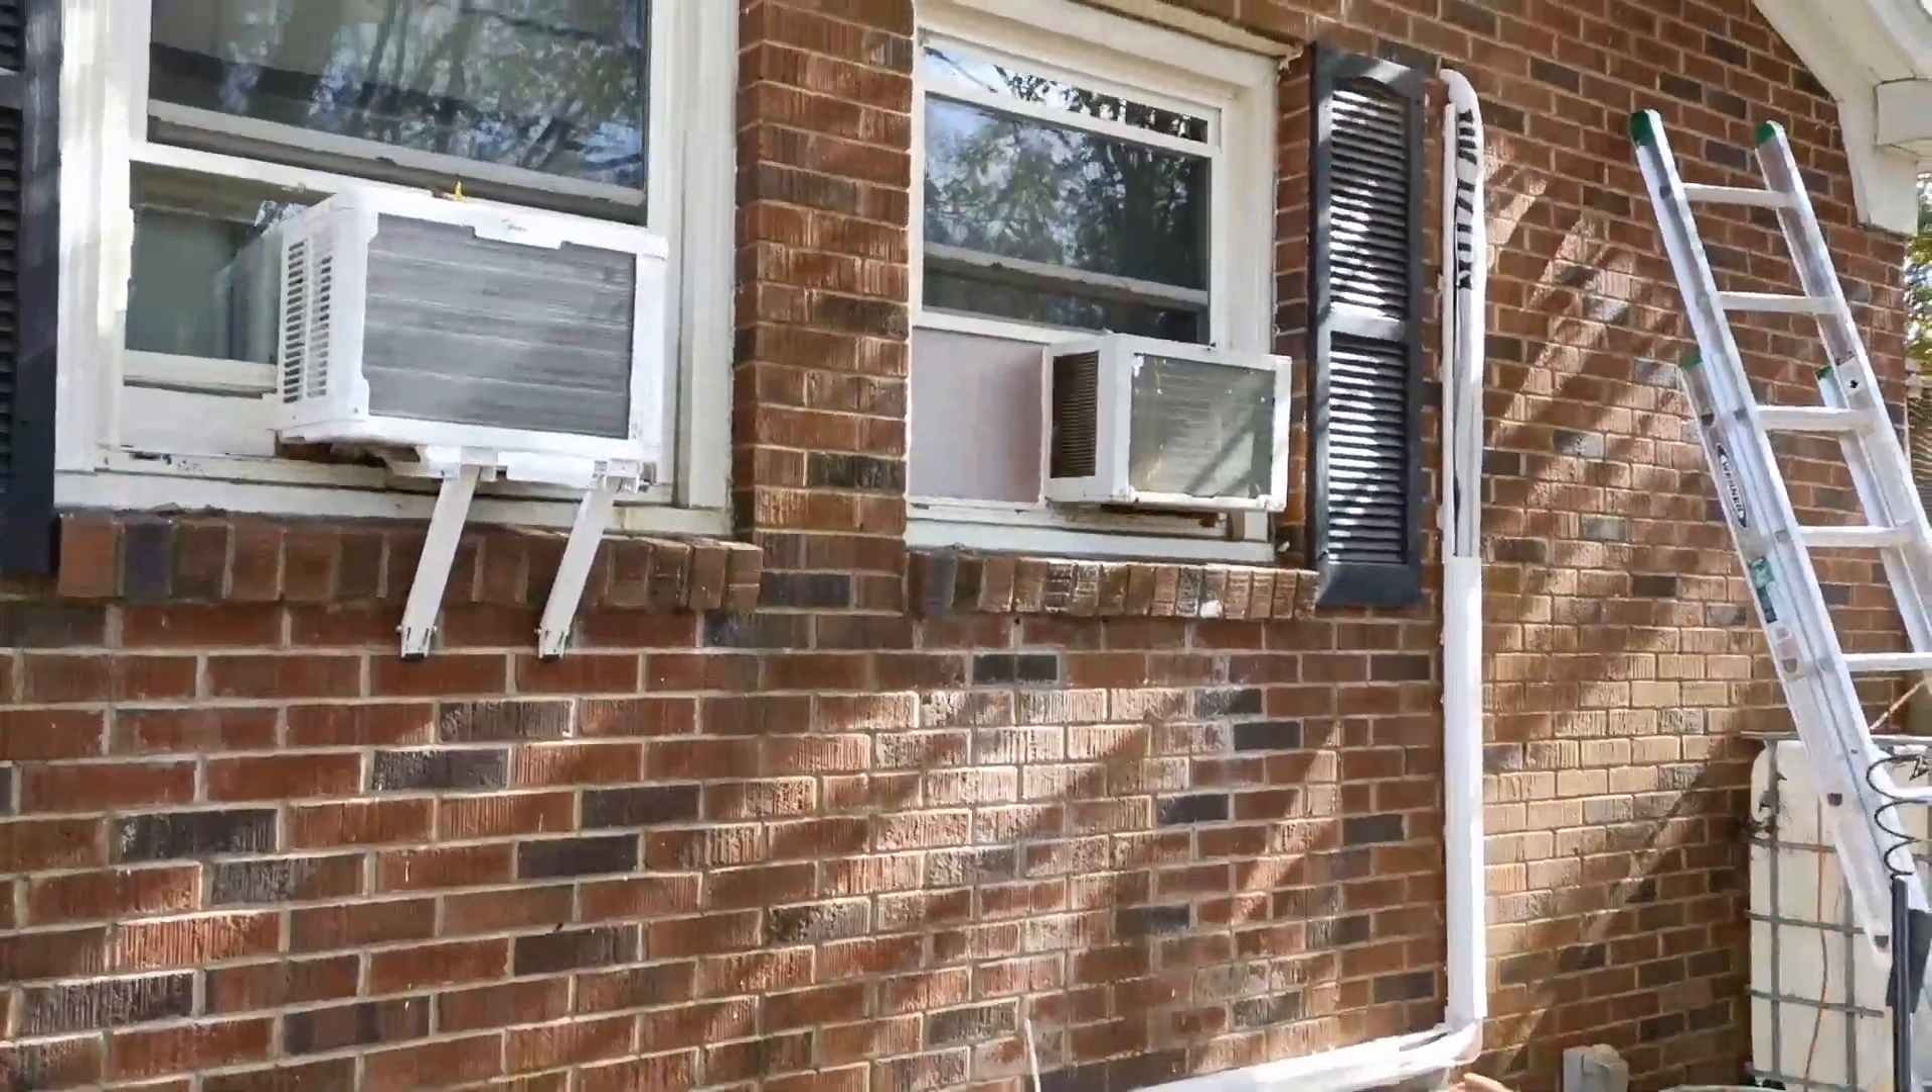I've got the track run for the lines that go up to each of these two bedrooms here.